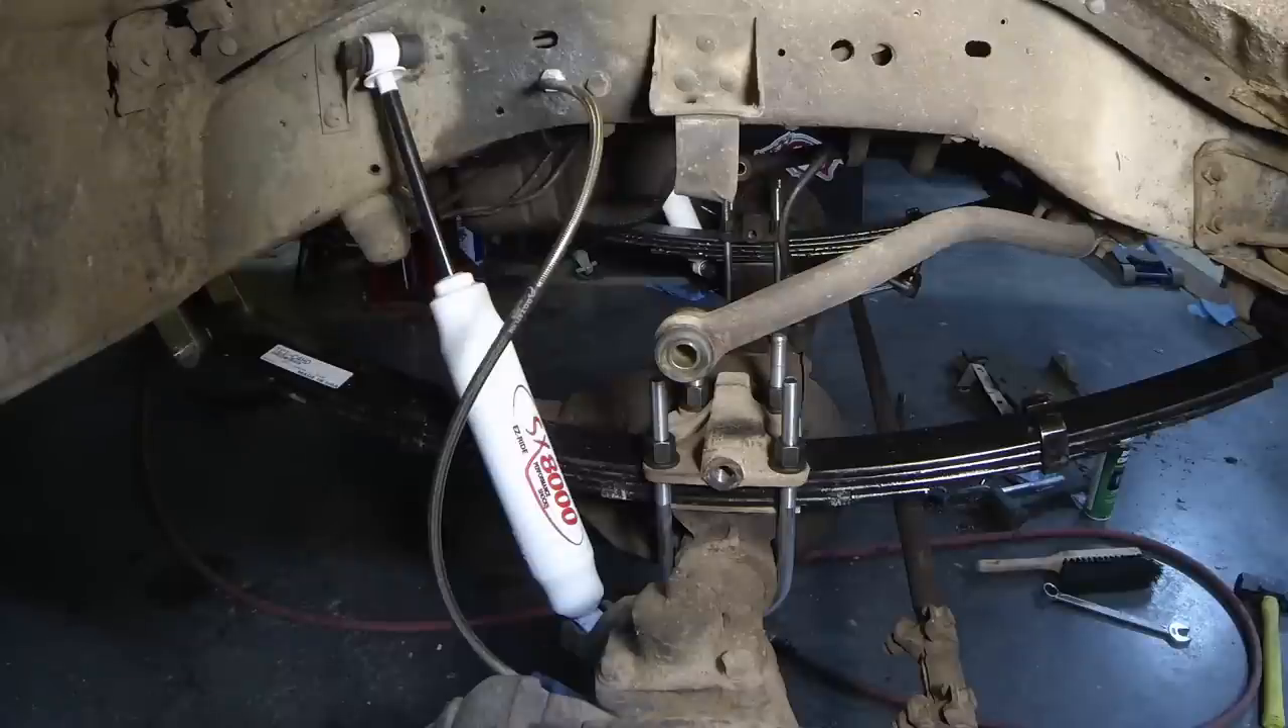Here you can see I've got the Tough Country SX -8000 shocks installed. They mount in the factory shock location without any modifications.